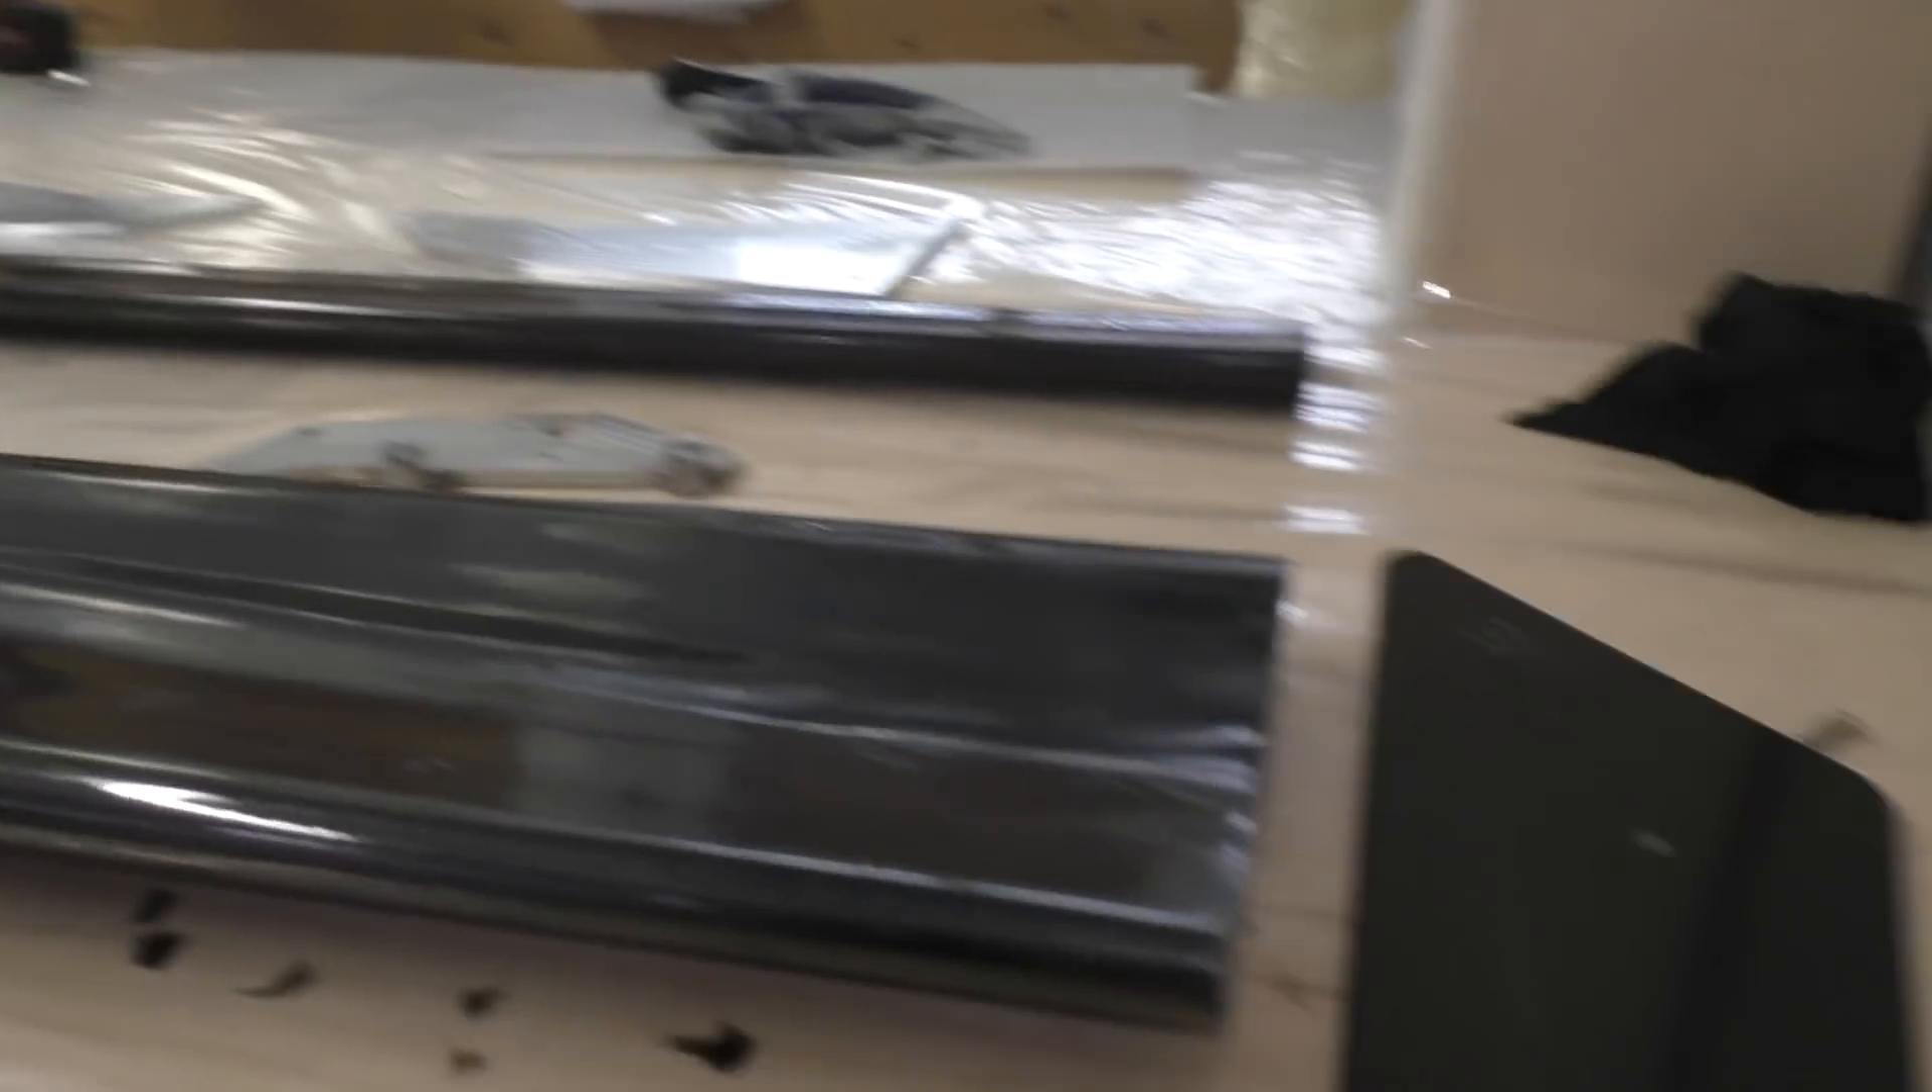Here's a look at all the pieces of the rear wing after they are made and this means there's only one last thing left to do to put all the pieces together and I think yeah the surface finish is pretty good.